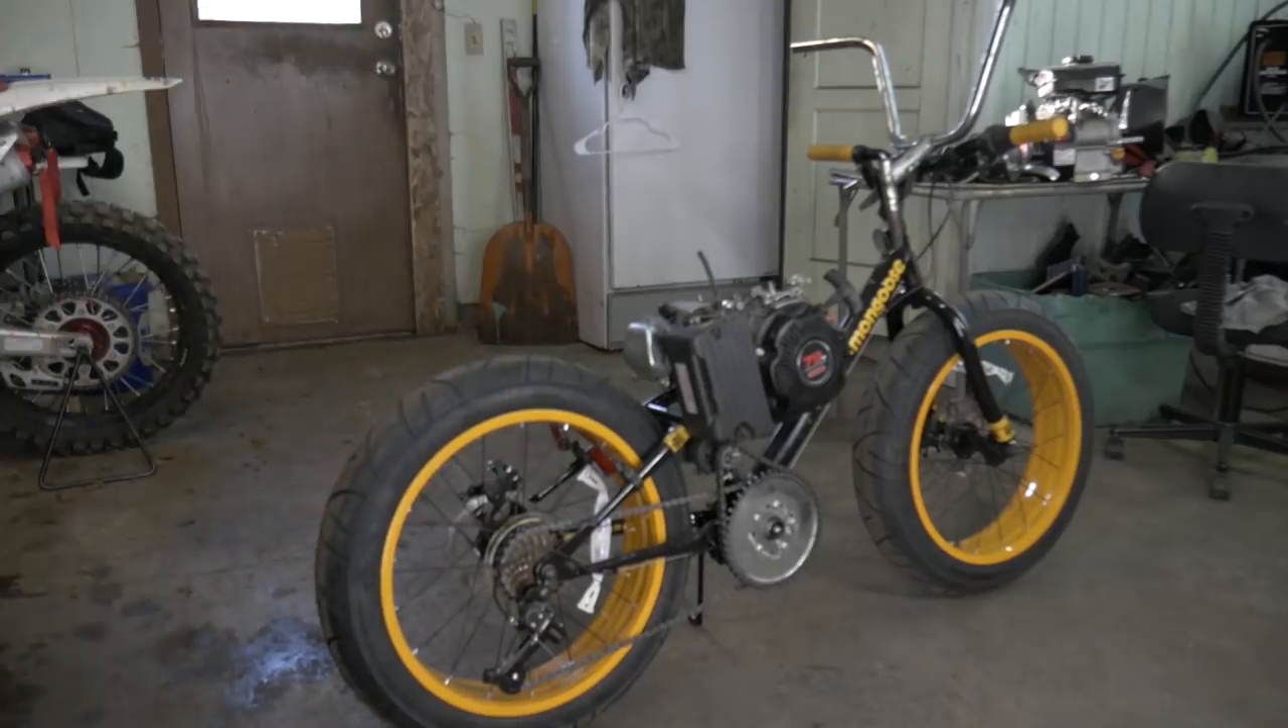I finally got the engine put on the bike.